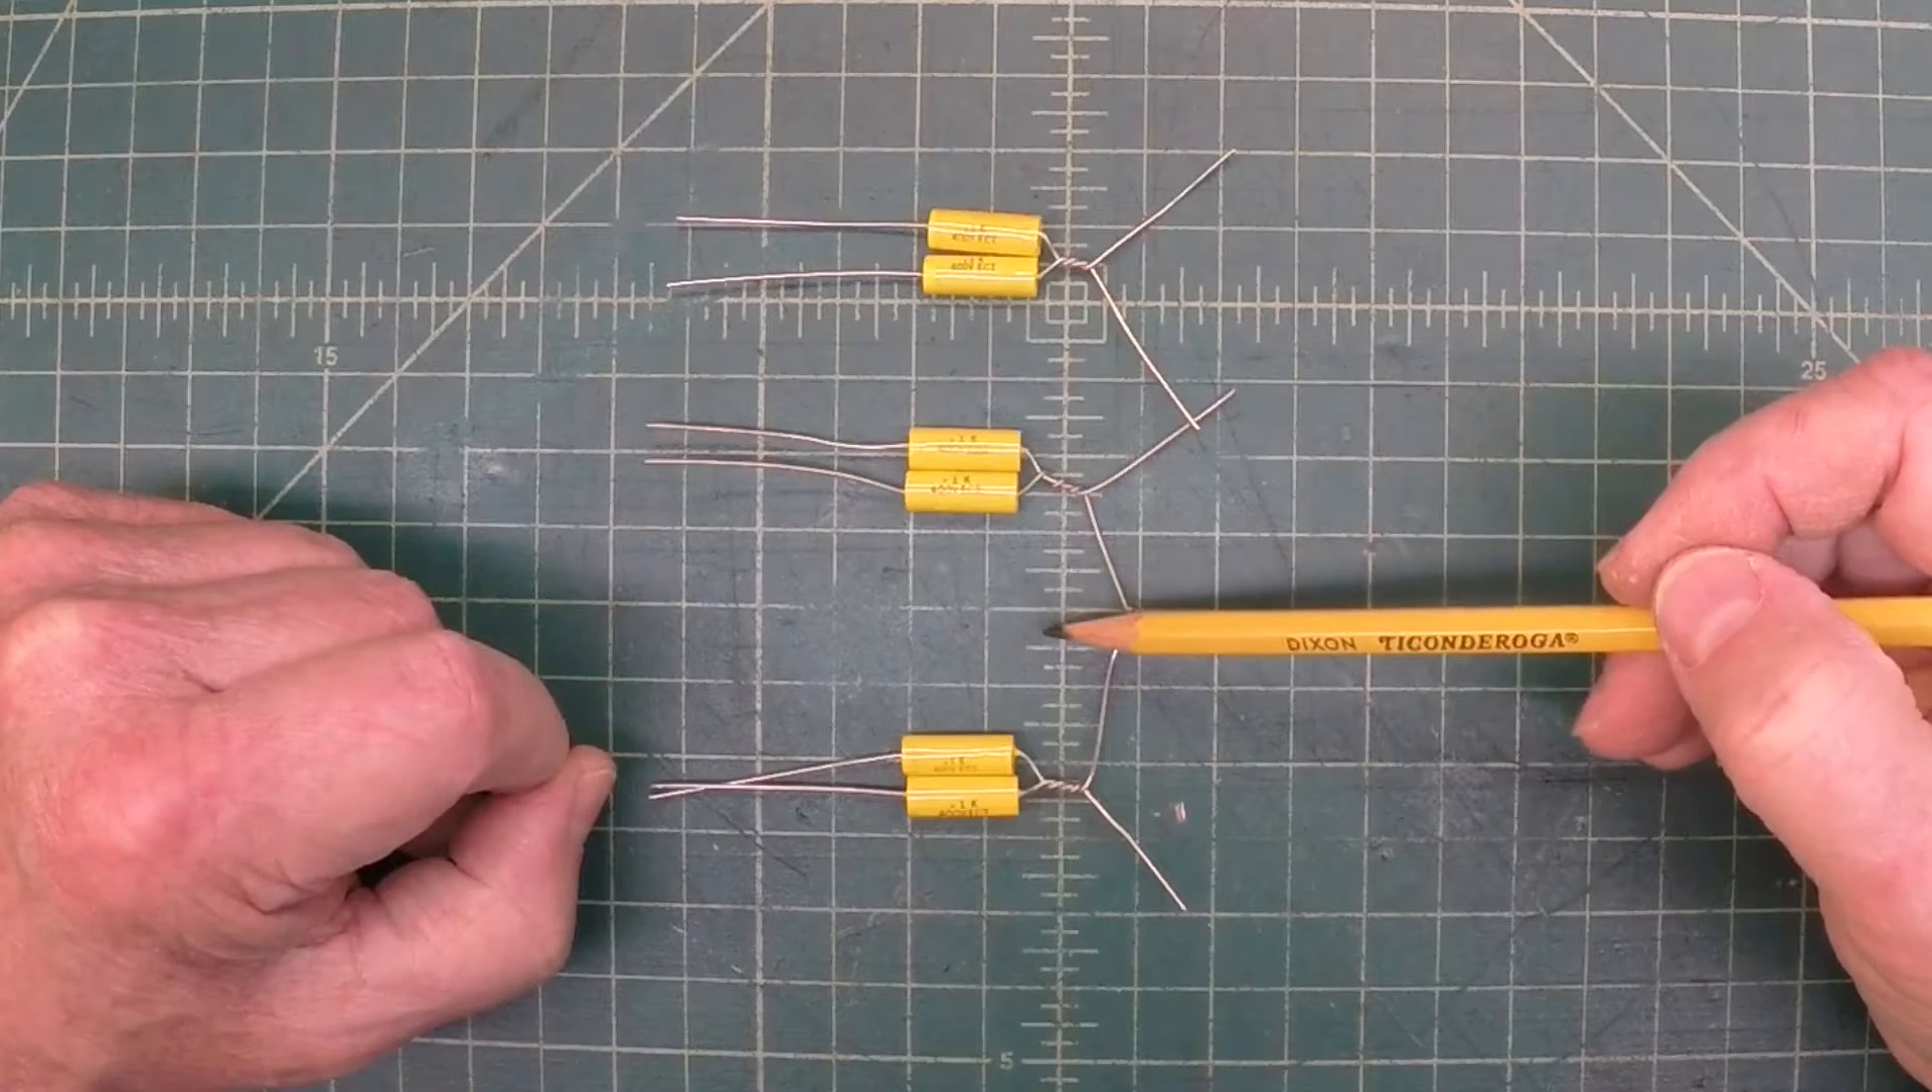I've just twisted the ground connections here together in pairs of two.